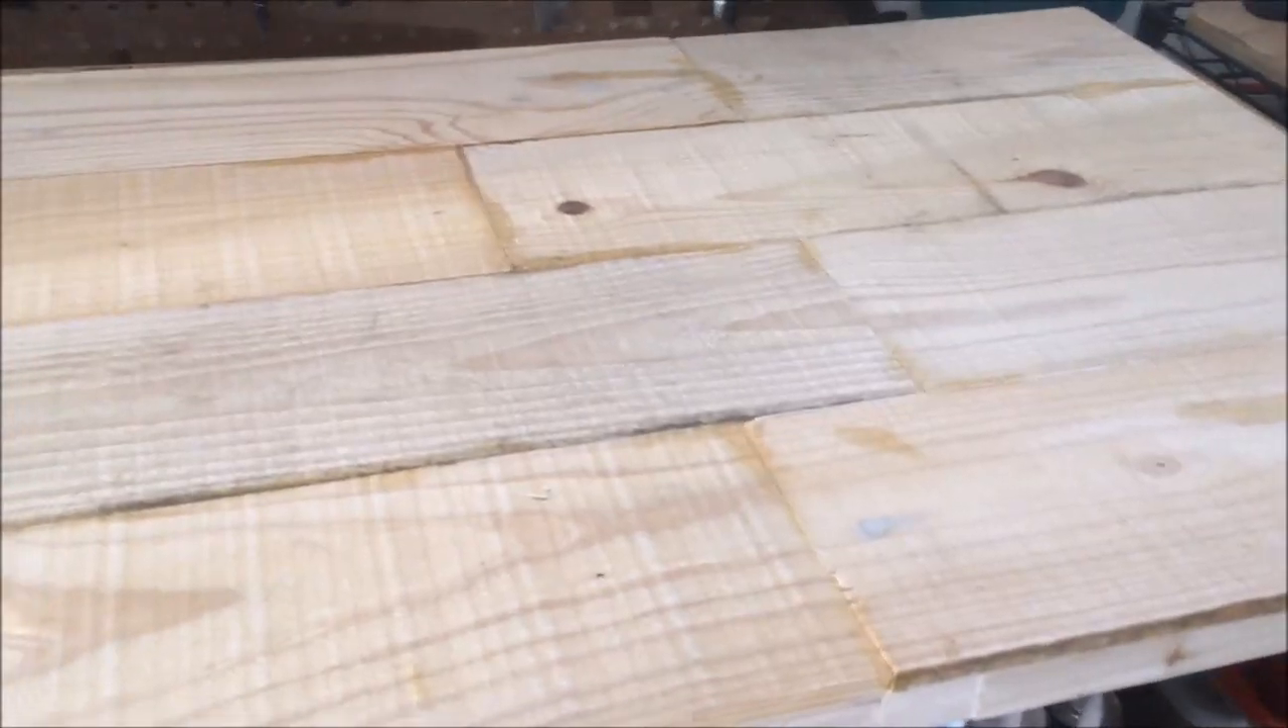I got two boards on every row staggered the seam.